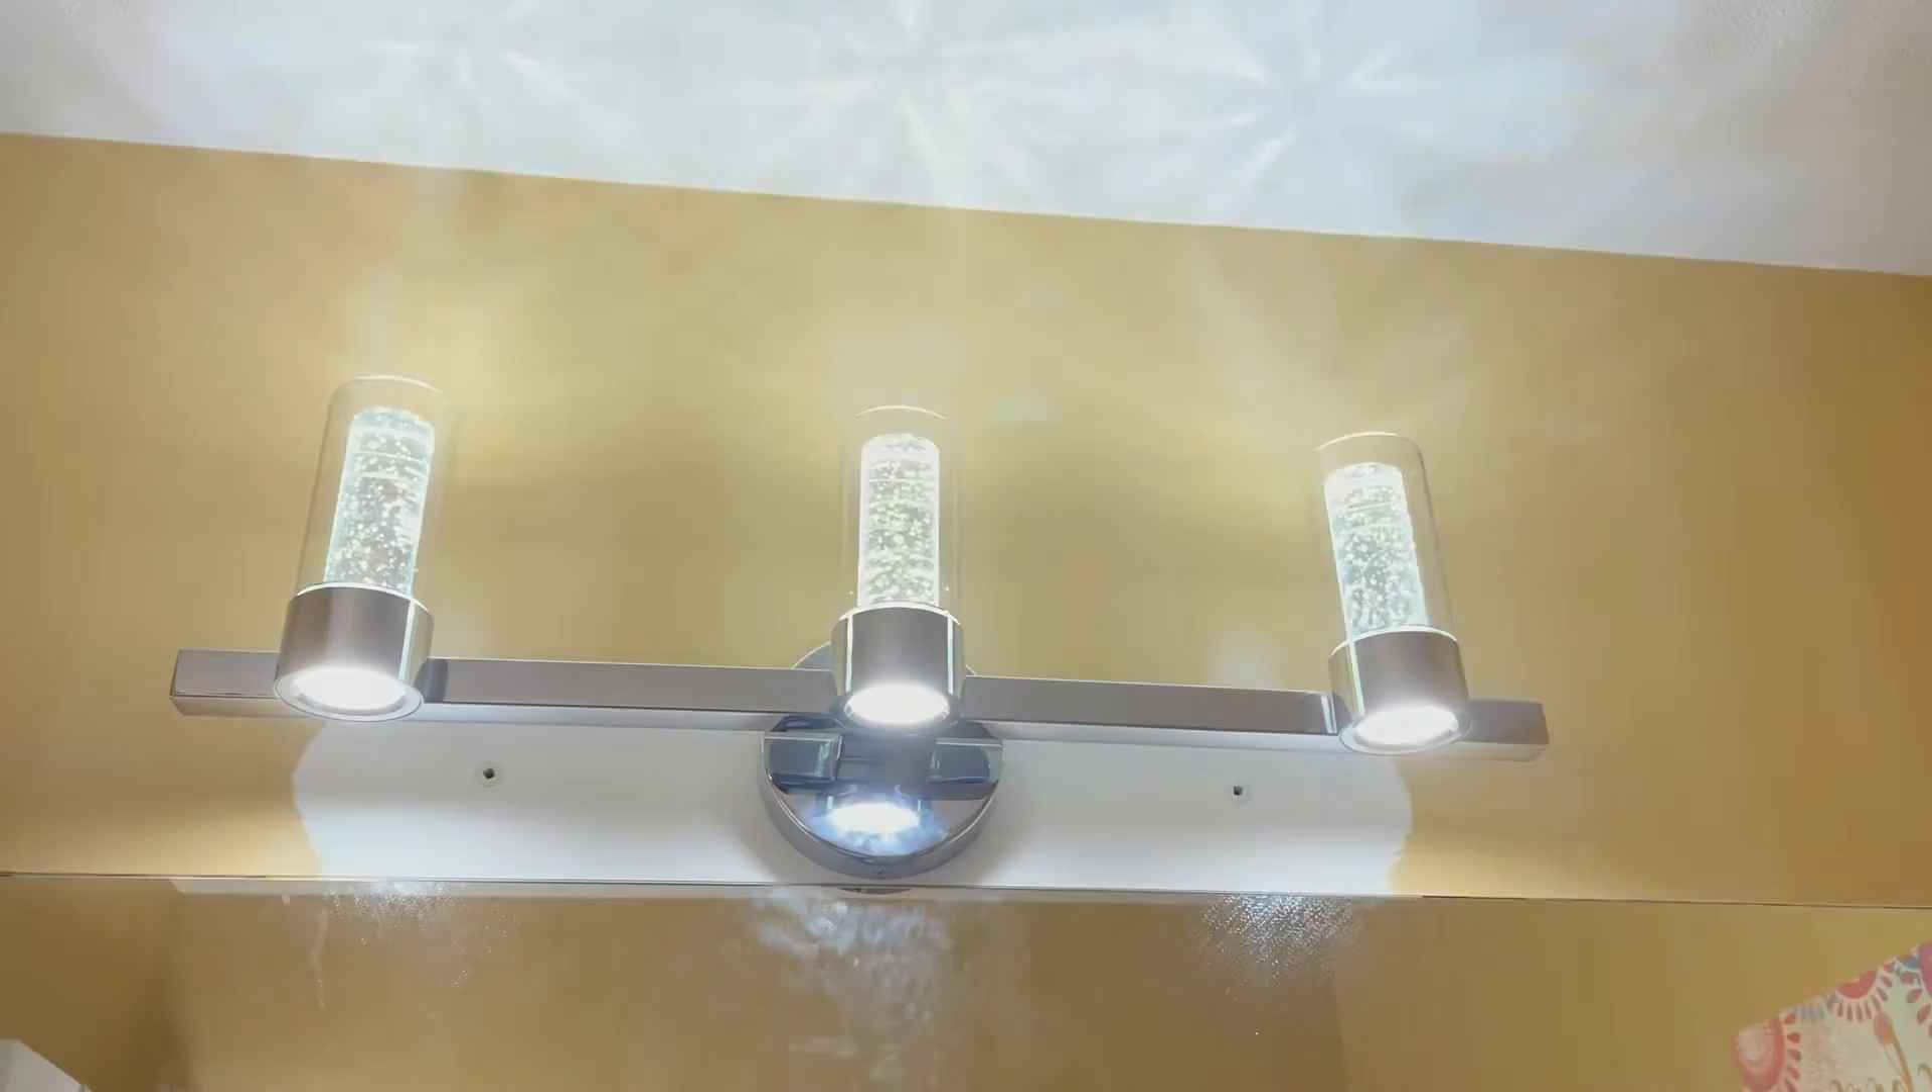The vanity light is completely installed and there it is it actually looks pretty good I'll just switch off this additional light I got going on.